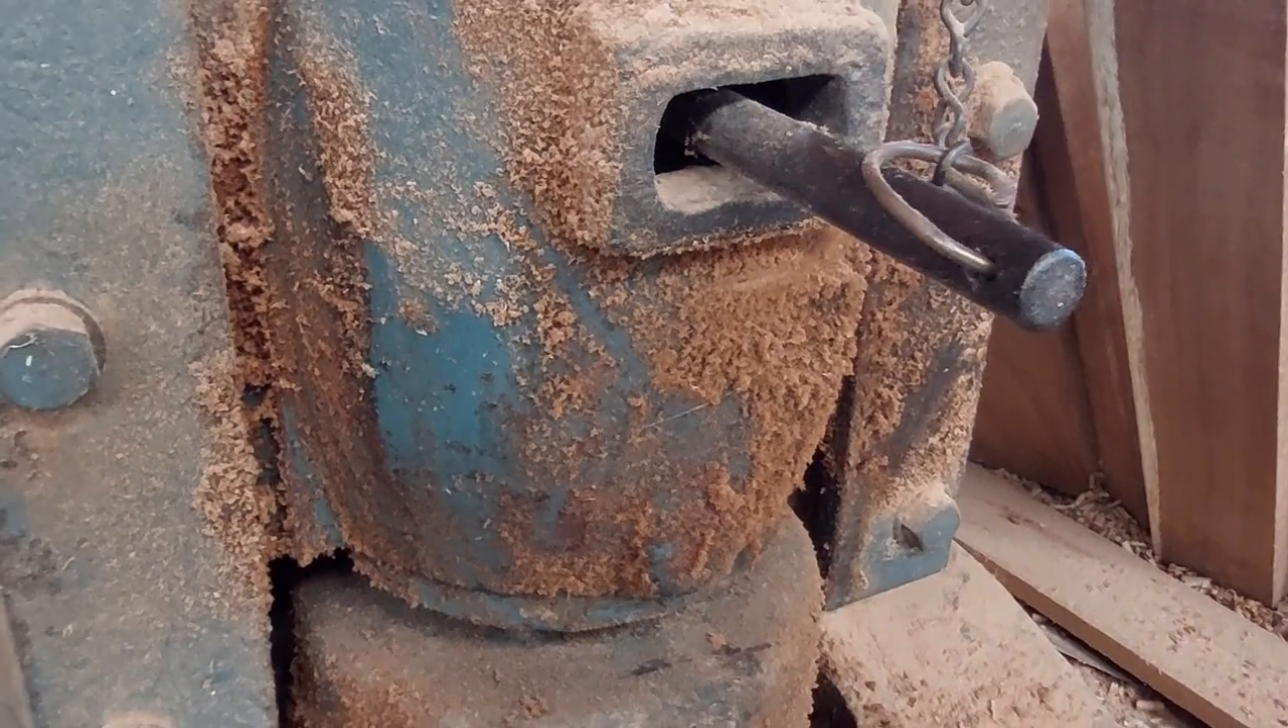So this is an older, more basic machine but you can see the pin there, I've already put it in place just so you can see how that one works but that's how we lock the shaft on that one.